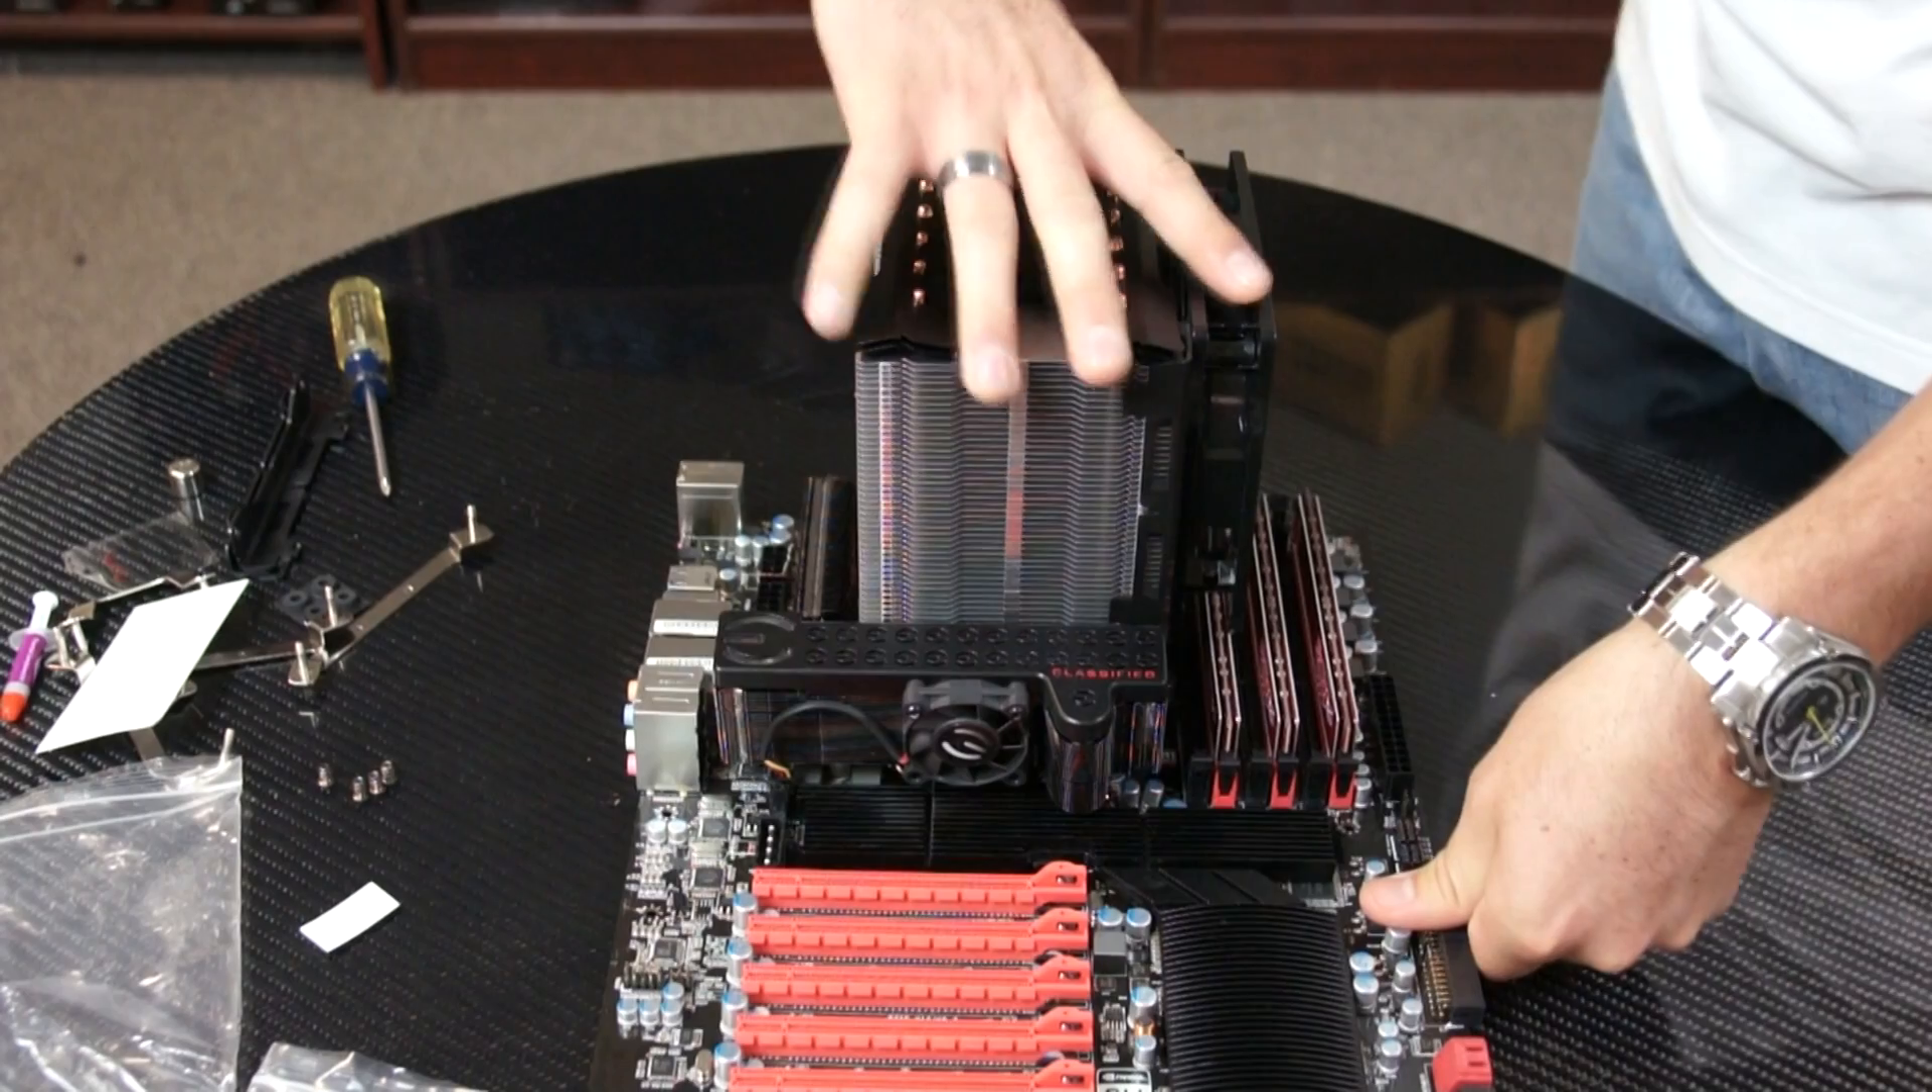Now we're done mounting the cooler.